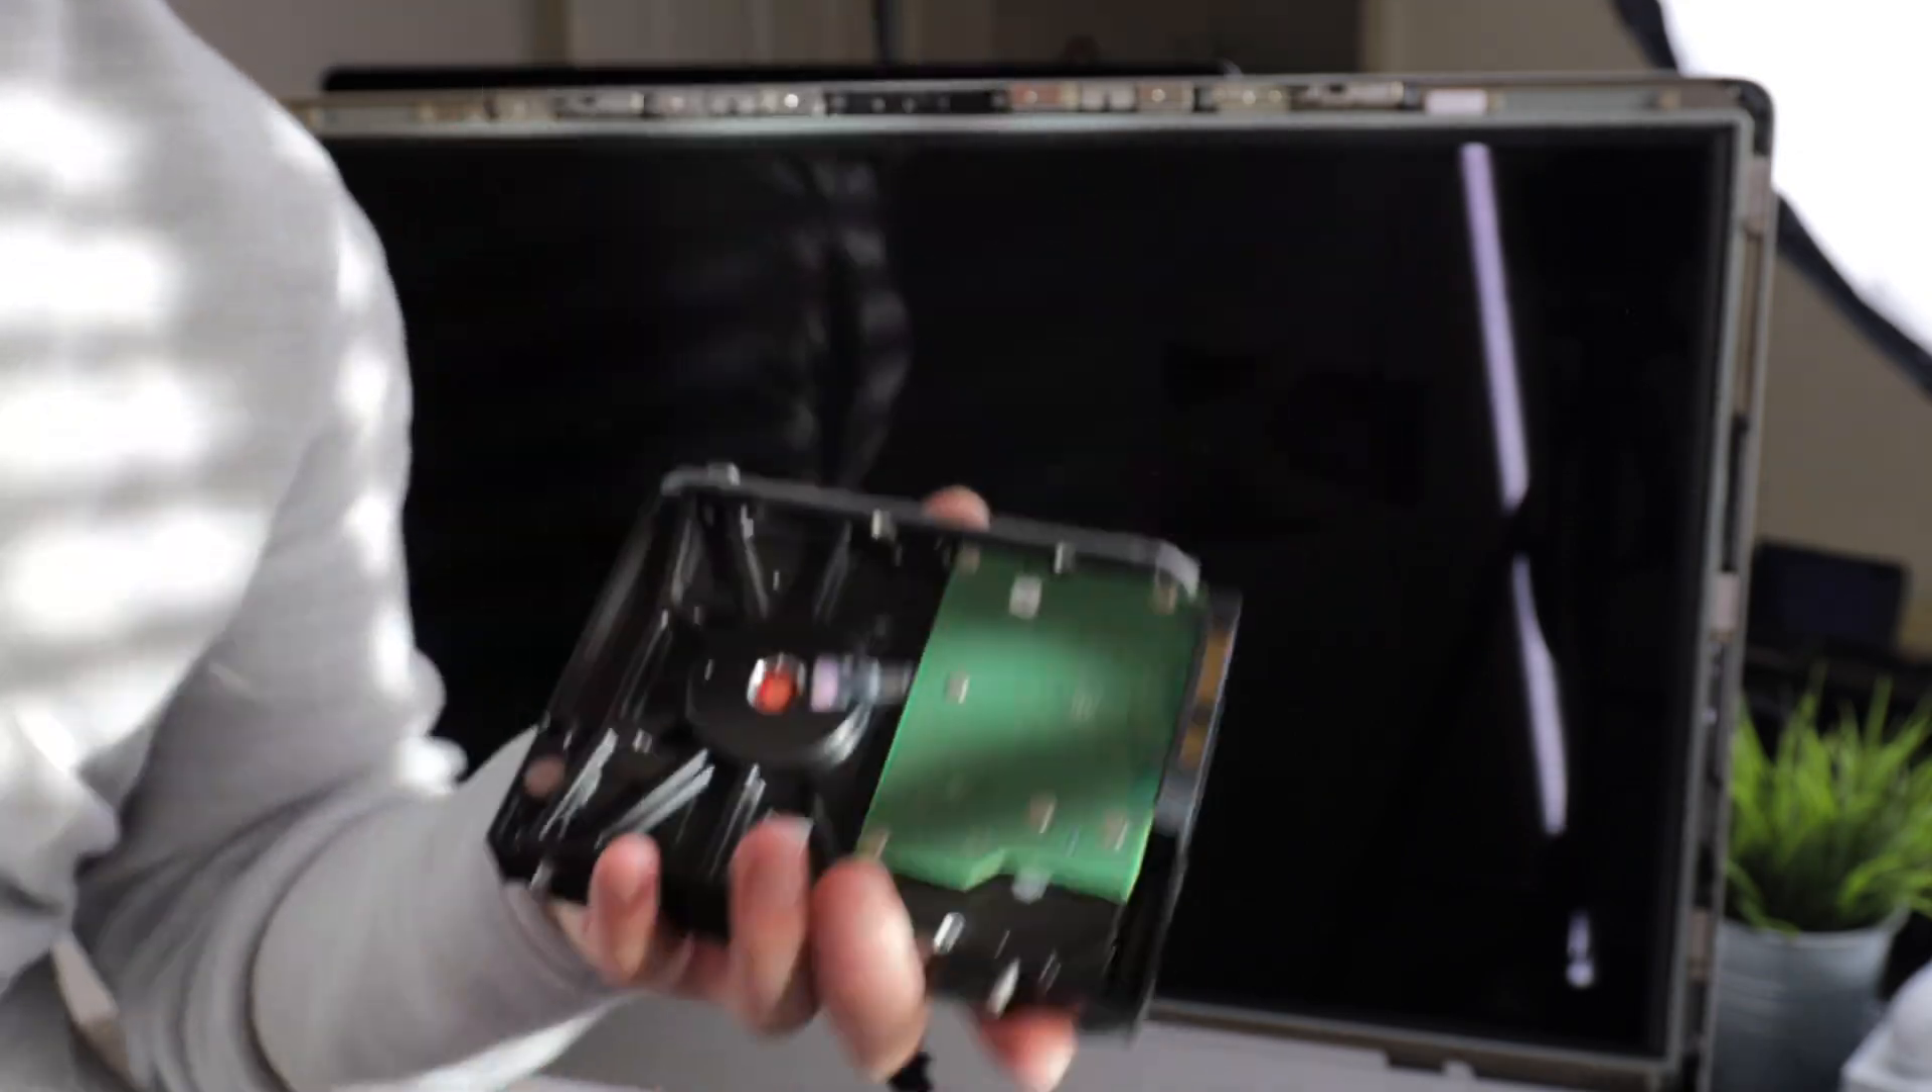I have the hard drive out of the display, or out of the computer.